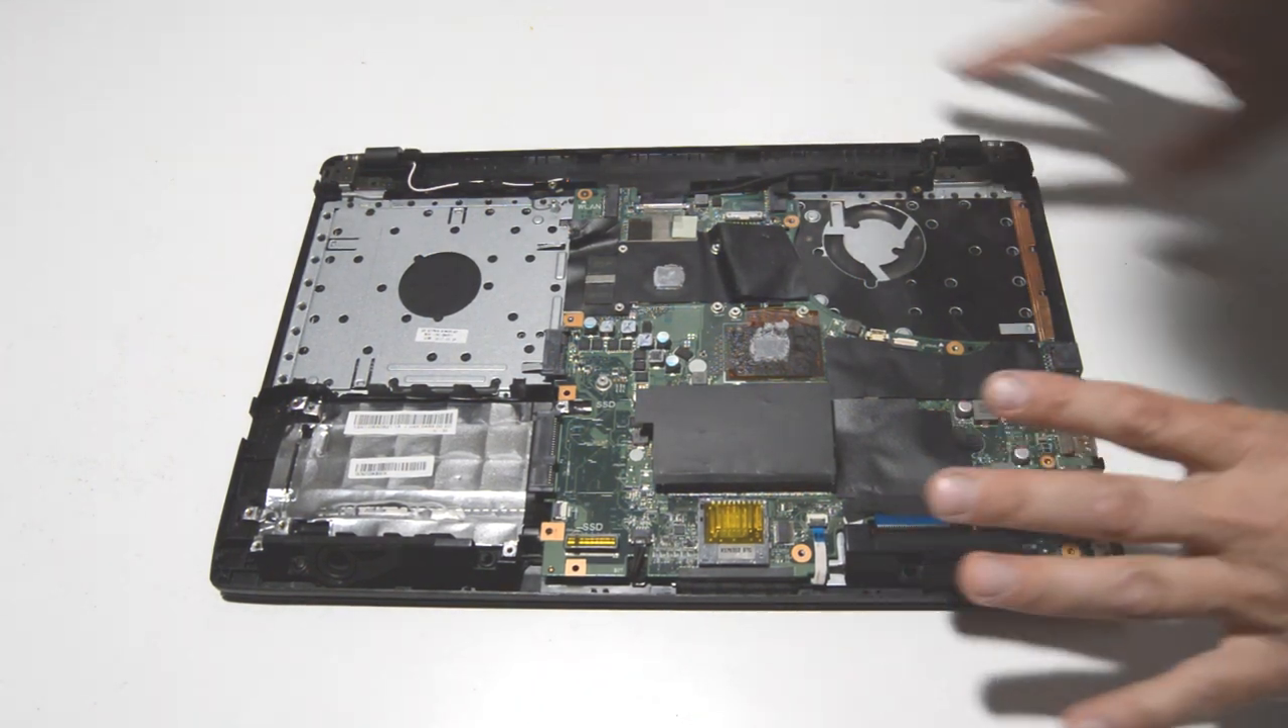All right now we have the motherboard fully exposed.